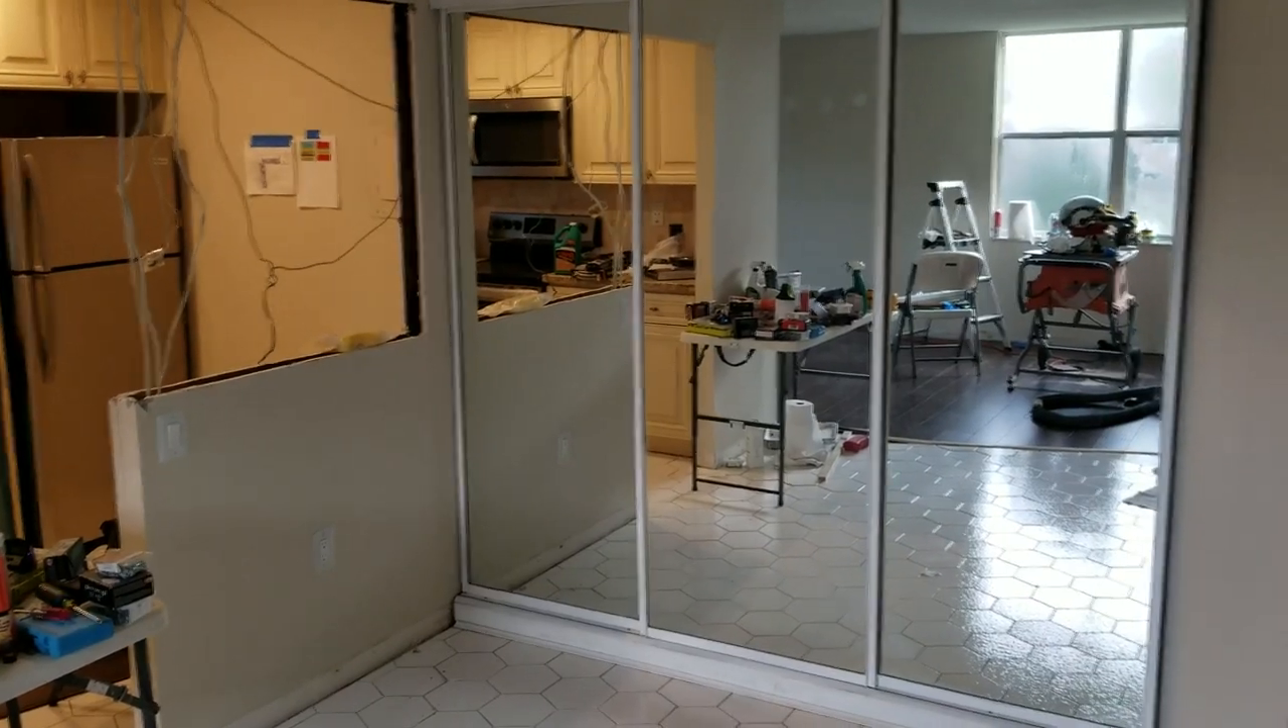Our mirror doors are put back into place here now.